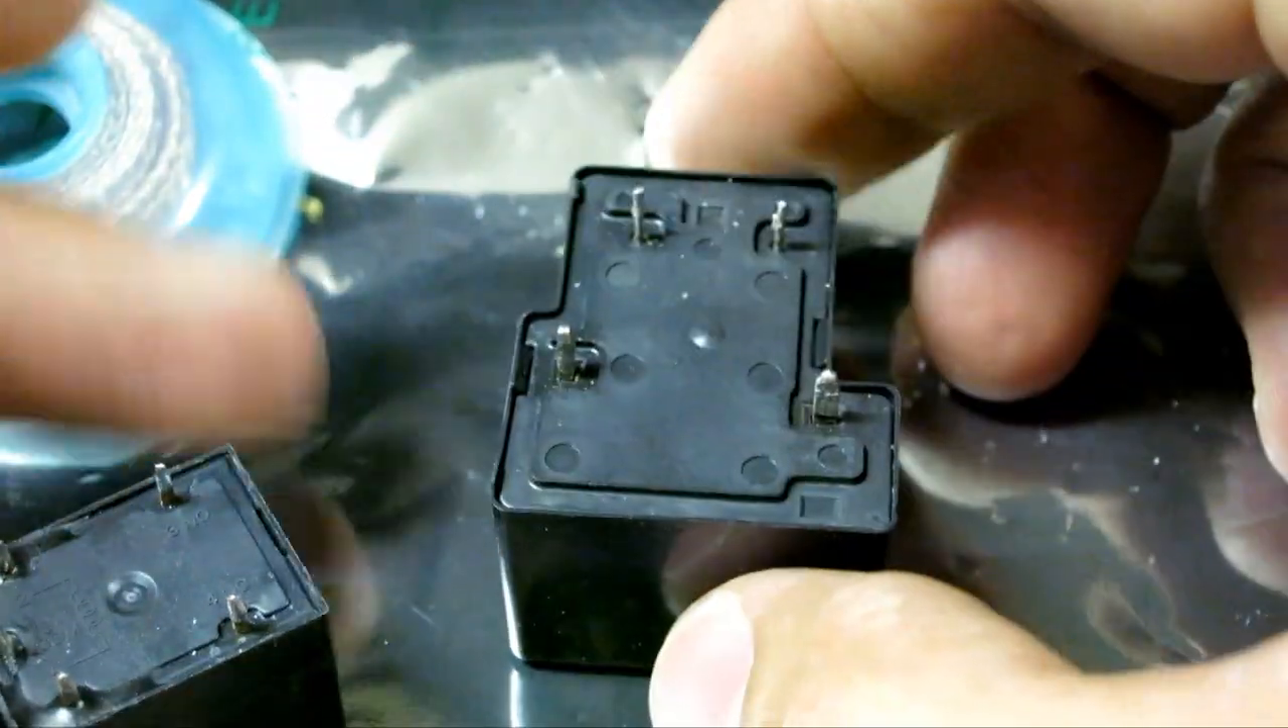I won't lie, it did take me a long time to de-solder these connections, about 30 minutes, but now I have one relay out, and then I have a second relay out from the board.